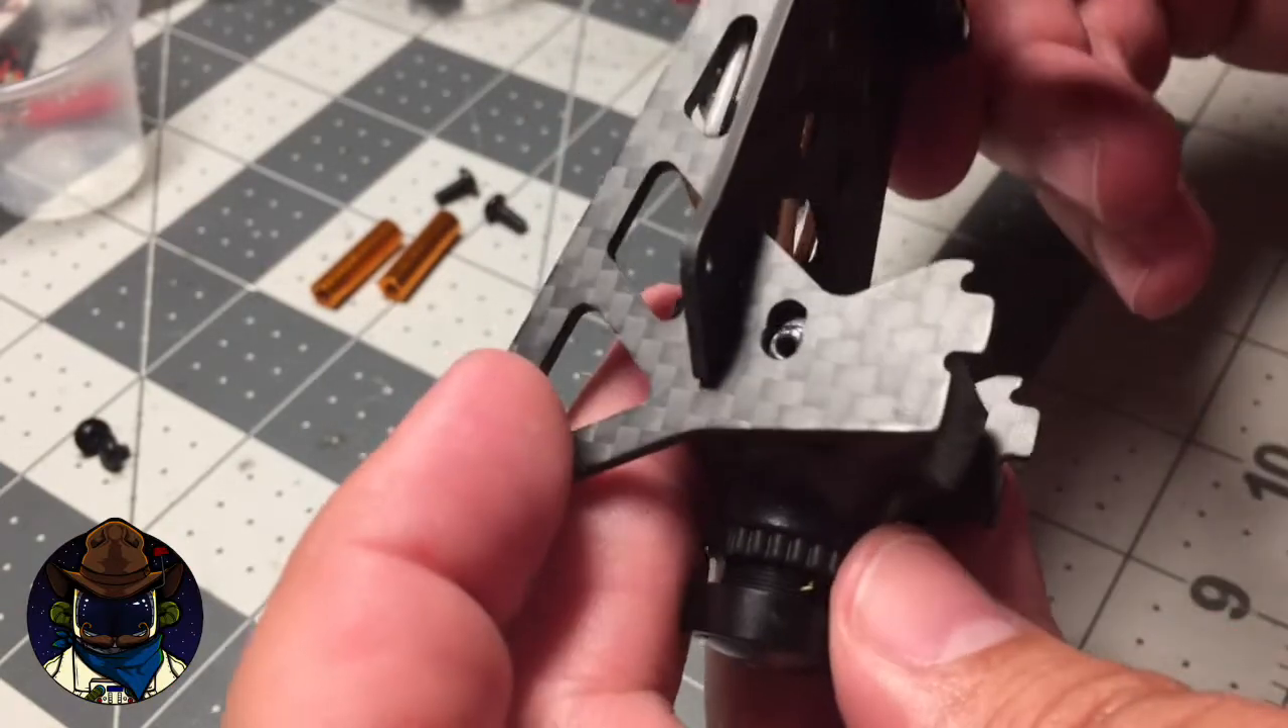Now, we didn't install these standoffs and that's for a reason.